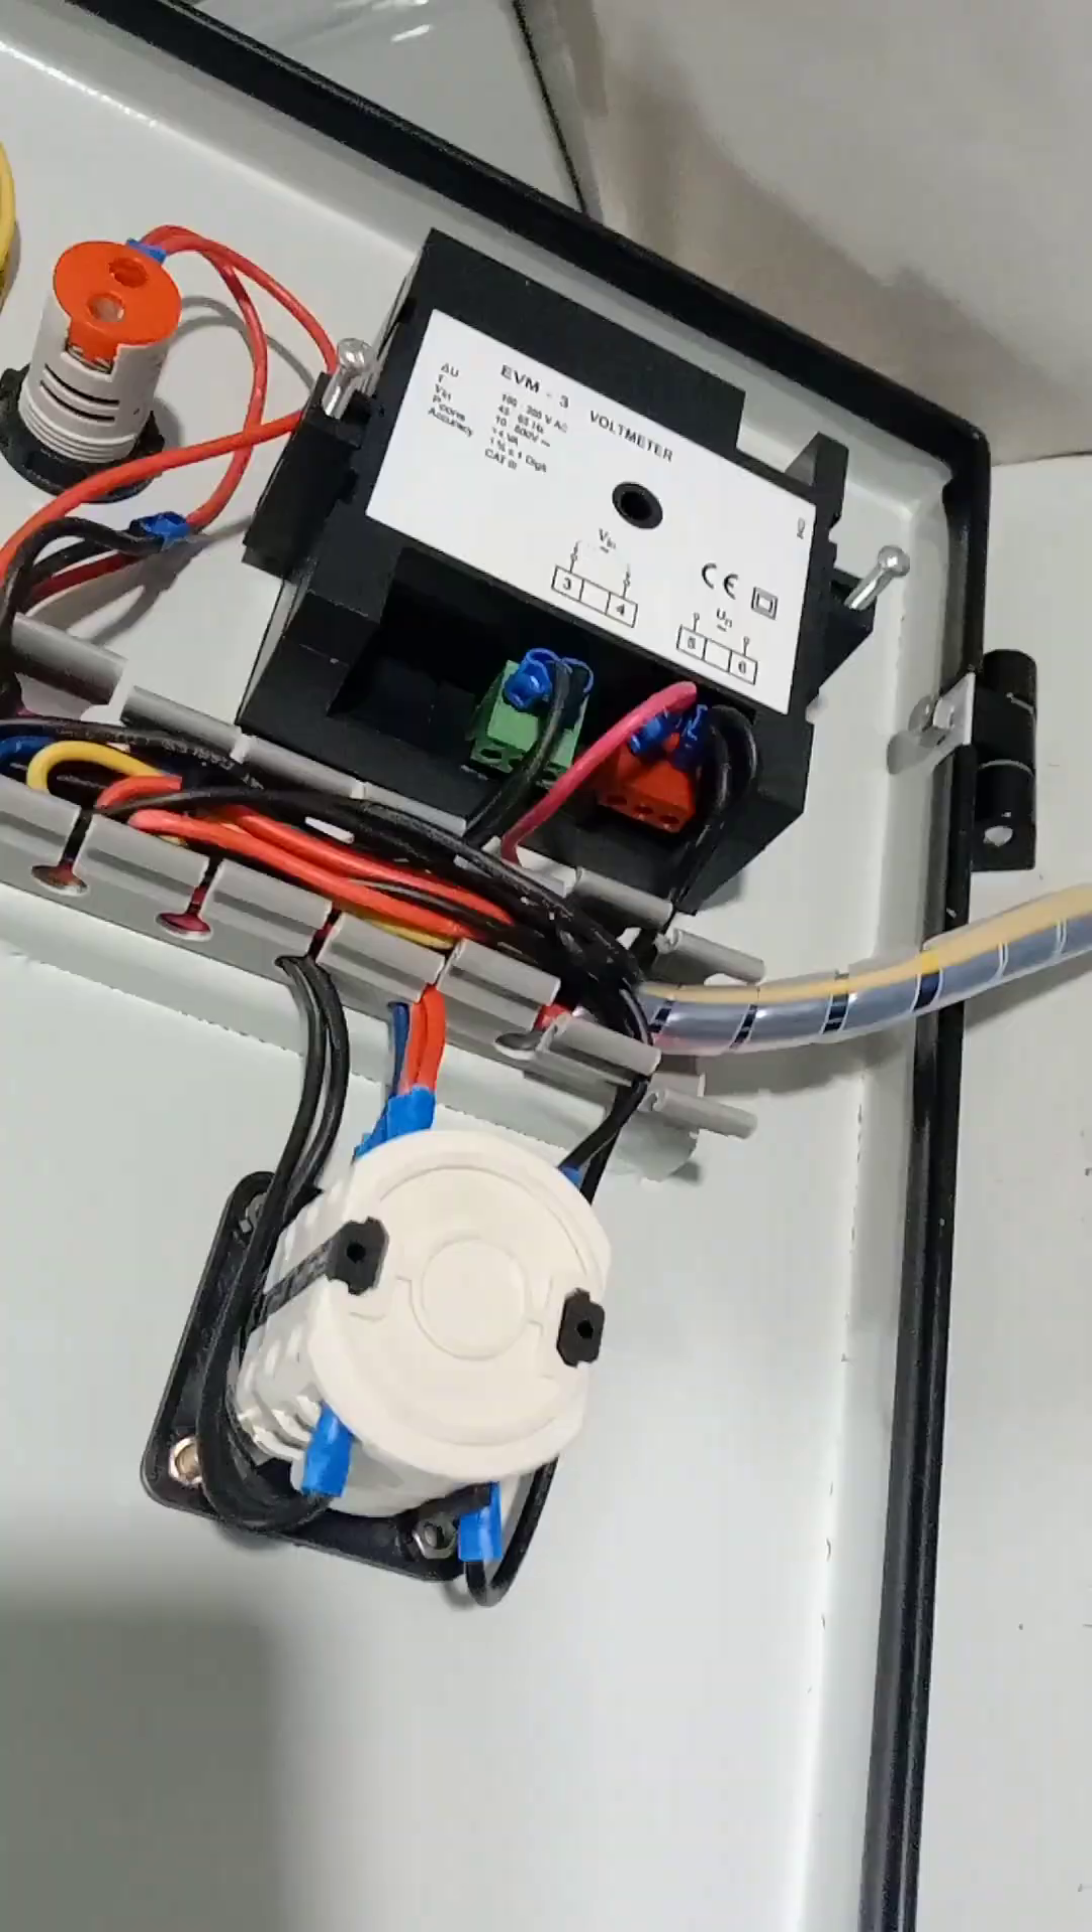یہ جو میٹر ہے اس کی ویرنگ بھی ہو گئی ہے۔